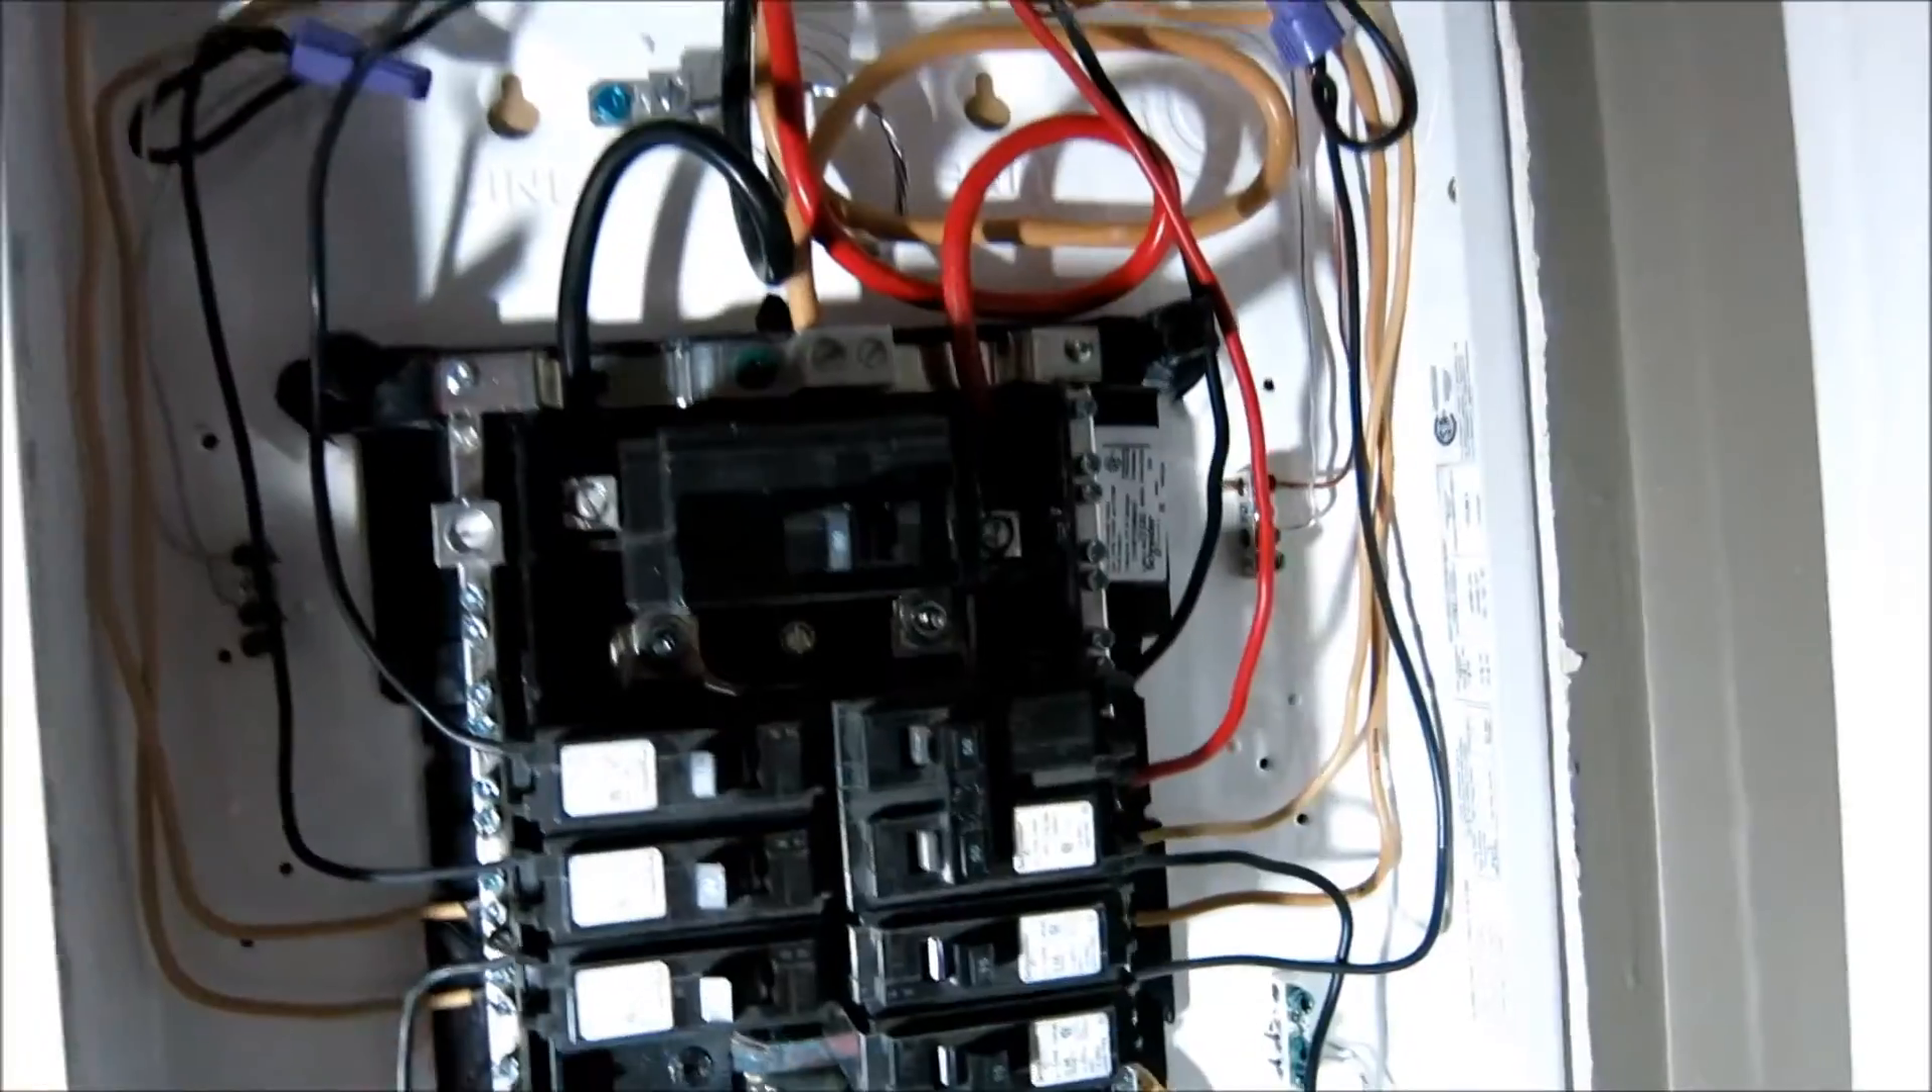If you take a look here as you can see breakers are all in.